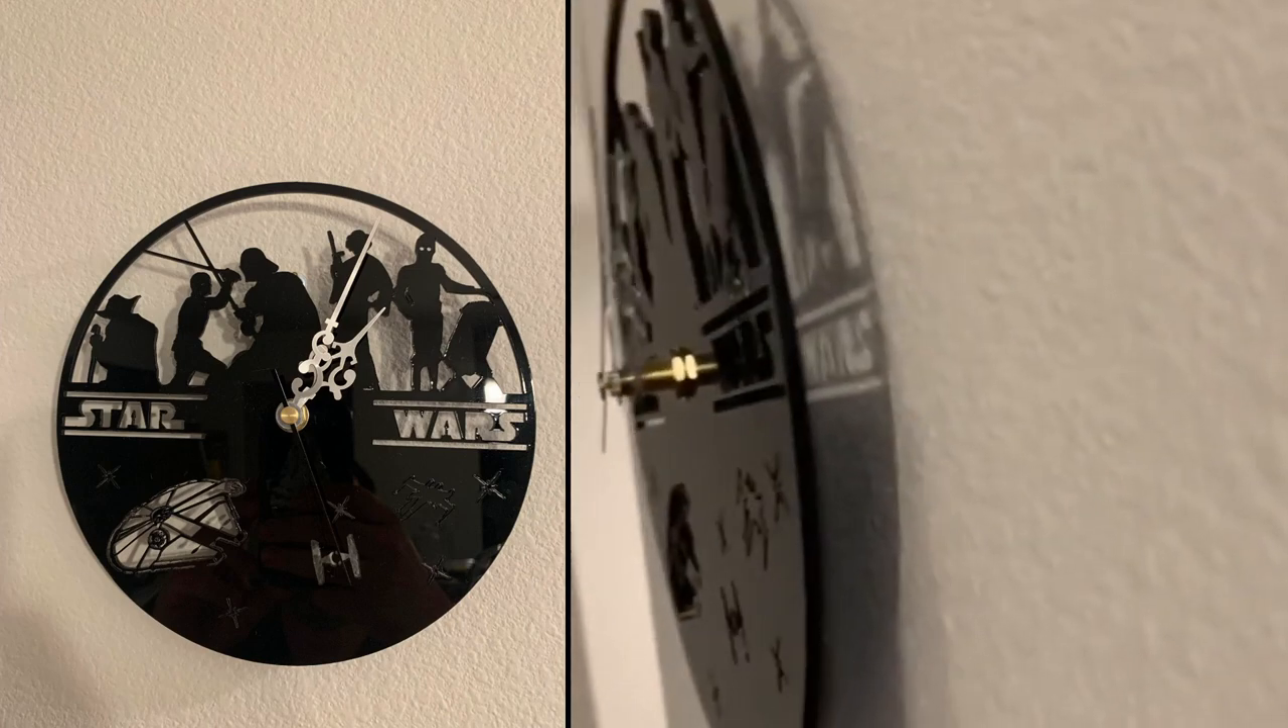I I did the cuts we got the cuts clean And then I mounted the clock mechanism.